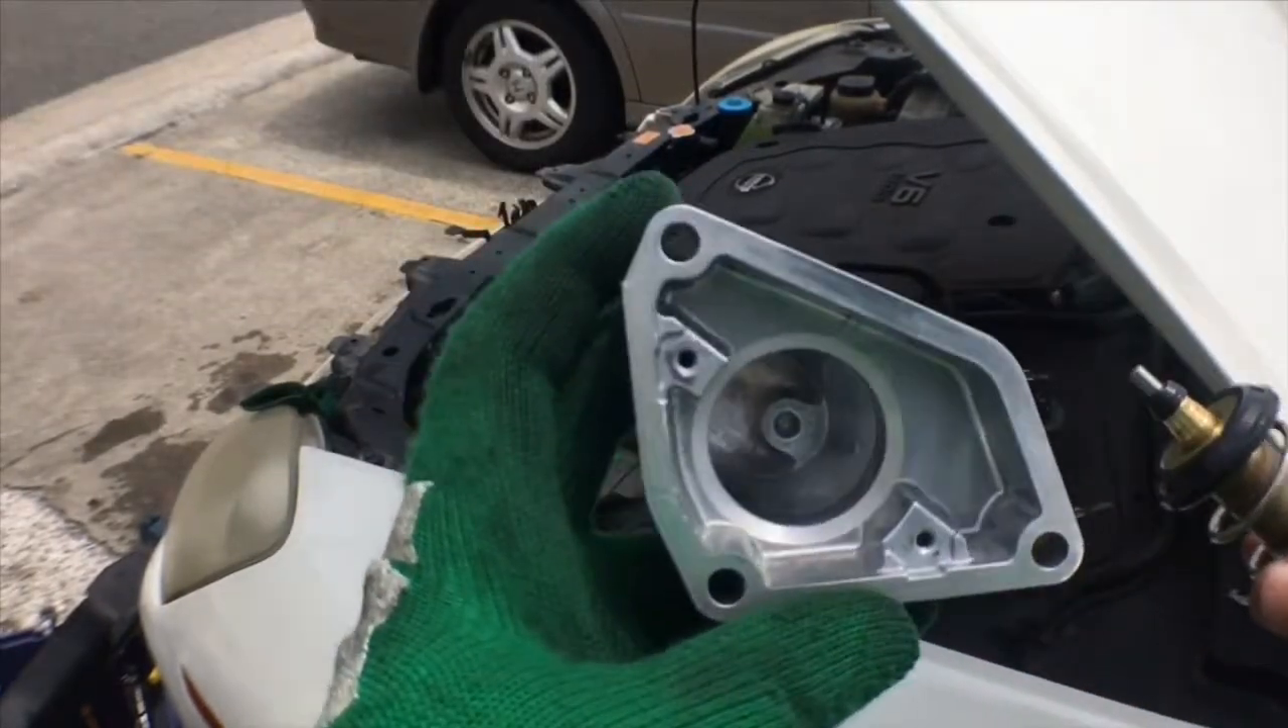Okay so the thermostat itself has actually been removed so you have nothing obstructing the flow of the water right now.